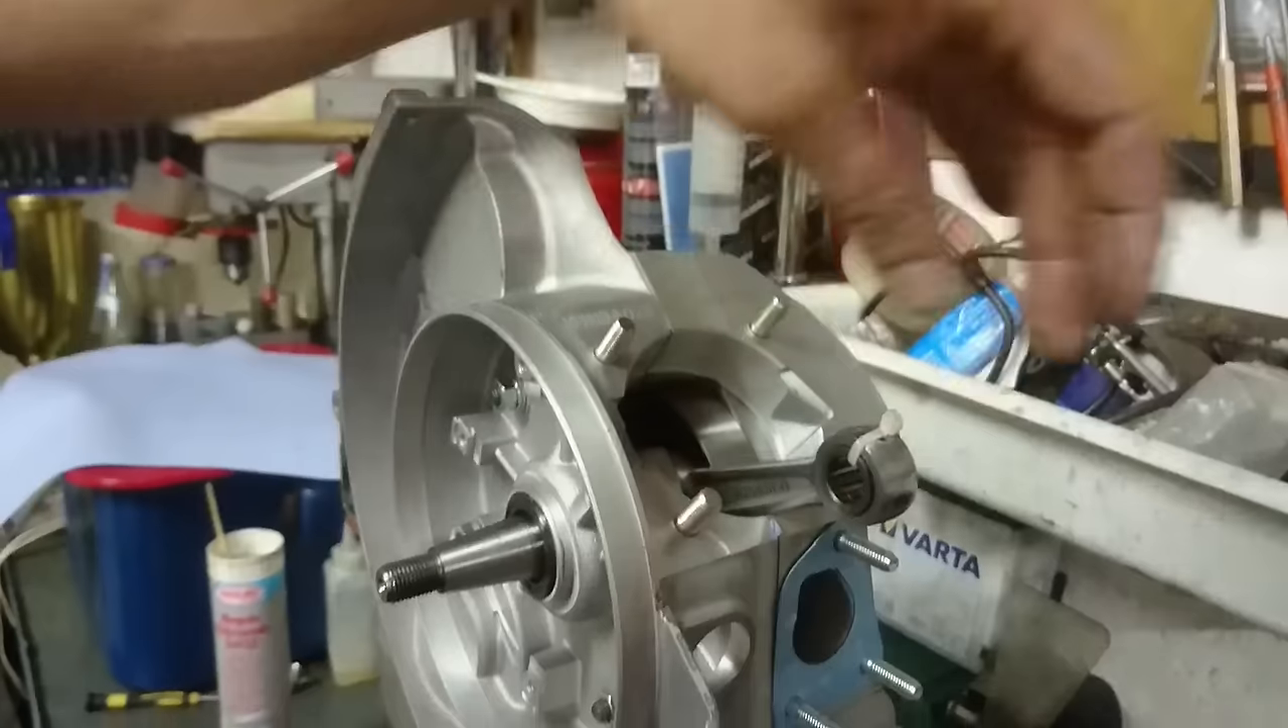Was wir noch gemacht haben, wir haben jetzt noch ein paar Stehbolzen gesetzt.